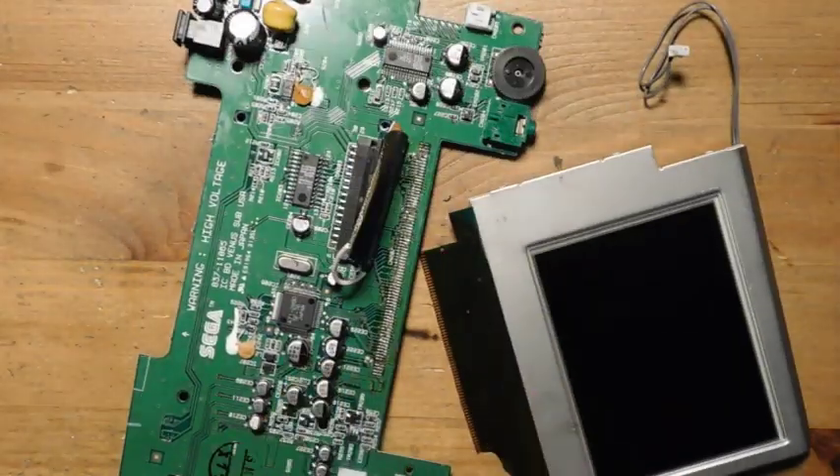Okay so there we go now the screen has been removed and we're going to go ahead and get started with the installation of the new screen.